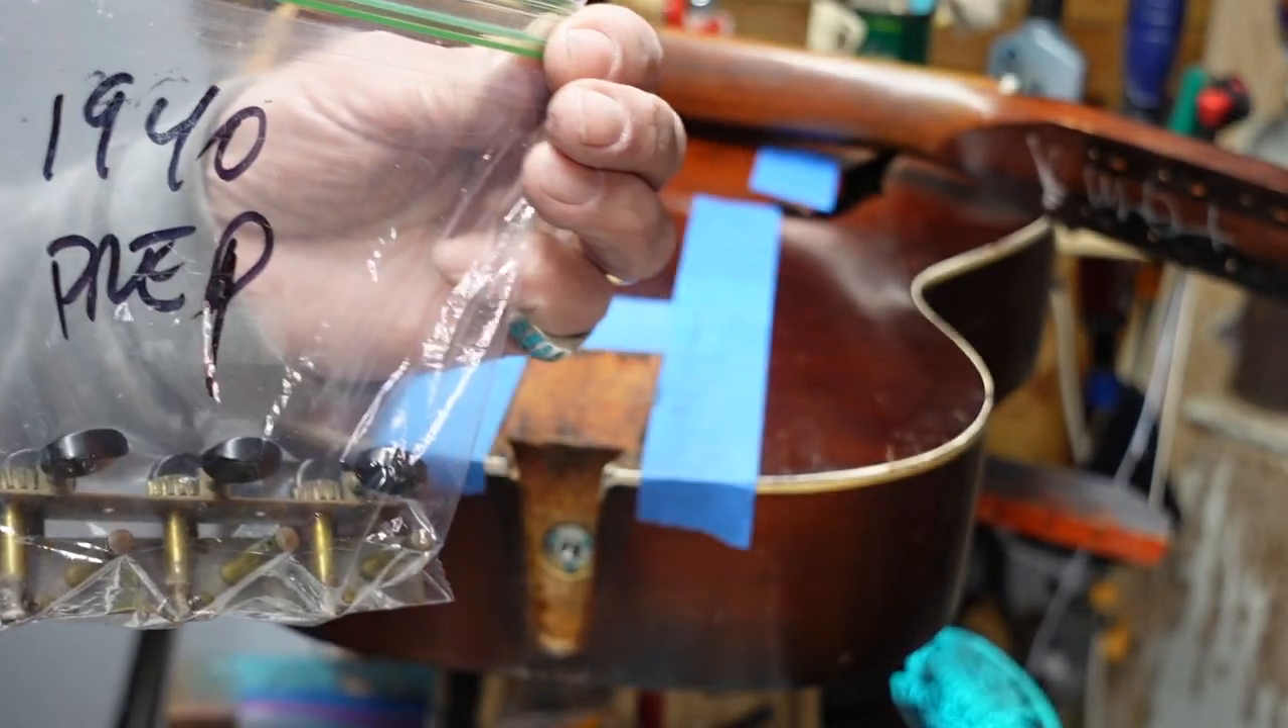Oh i've taken off the tuners i've put them in a bag uh that says 1940 prep.